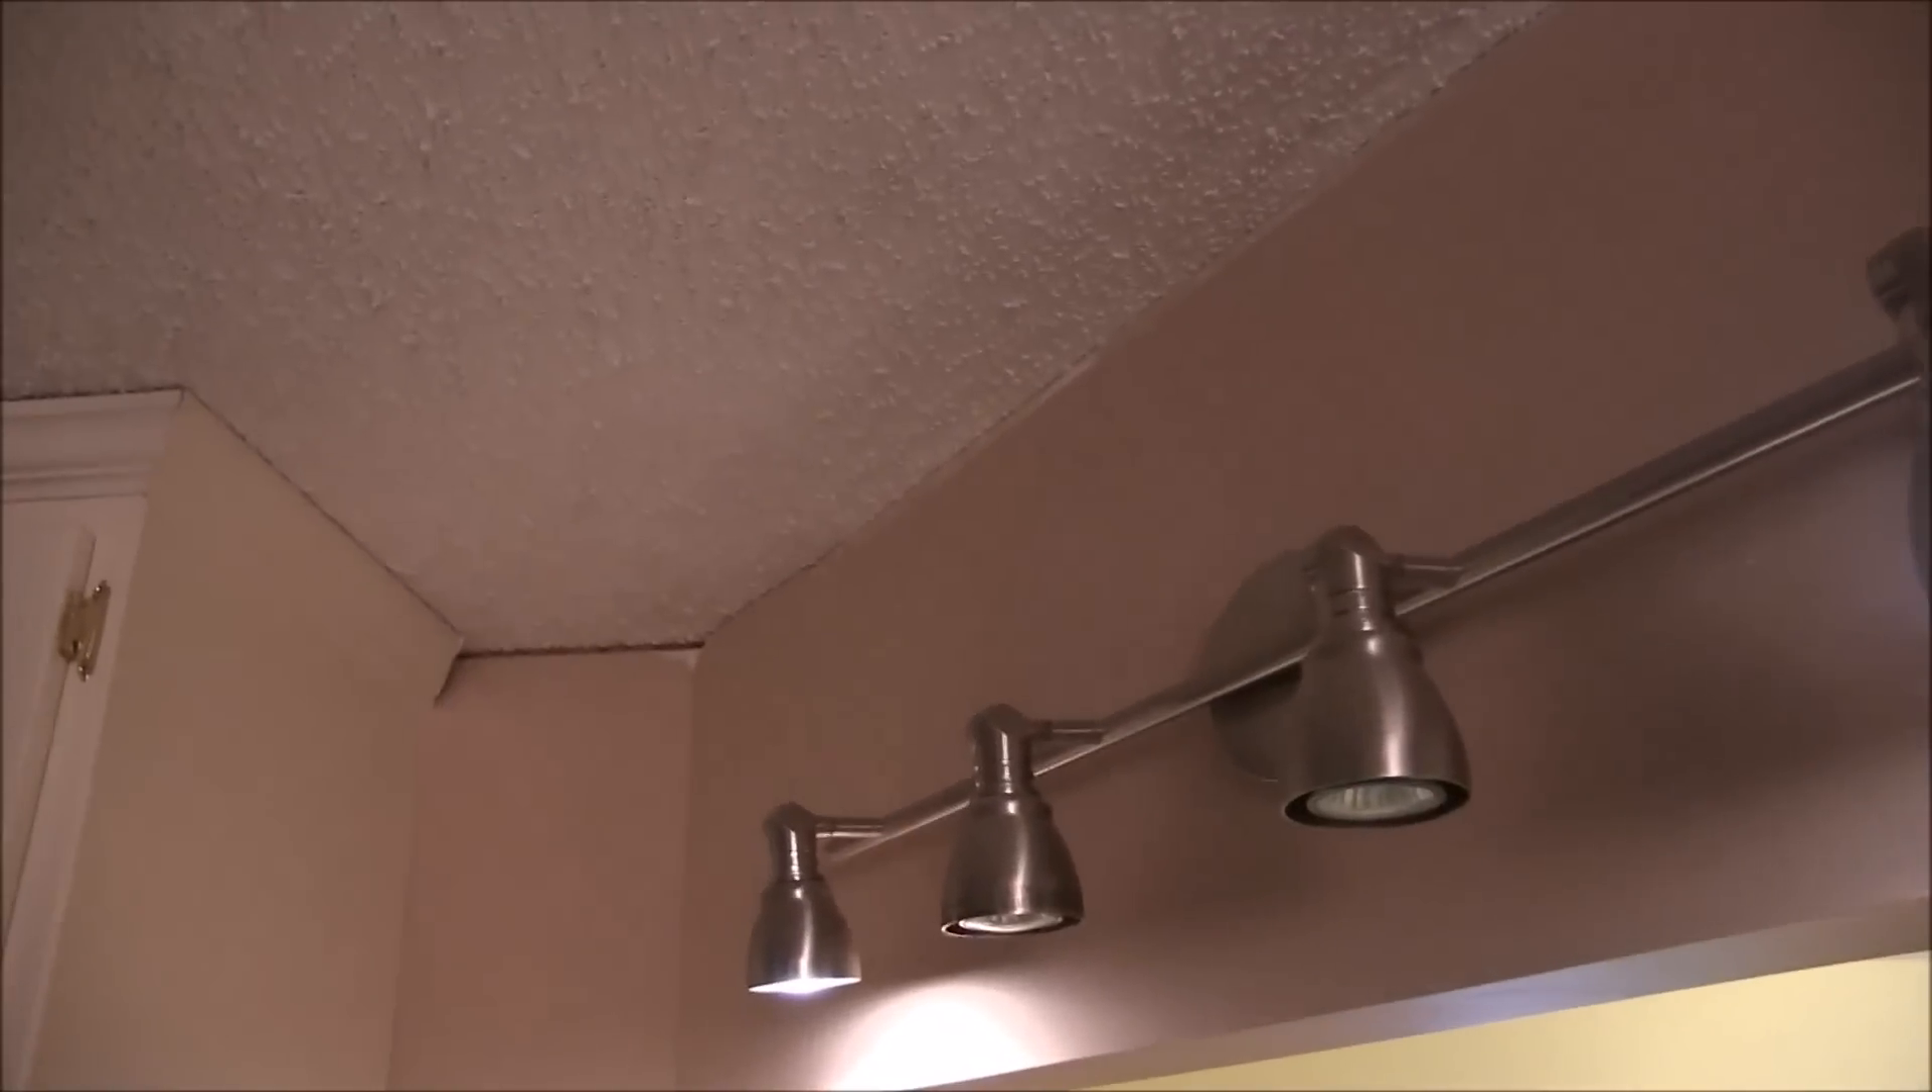Up here at the top, as you can see, I have no crown molding.